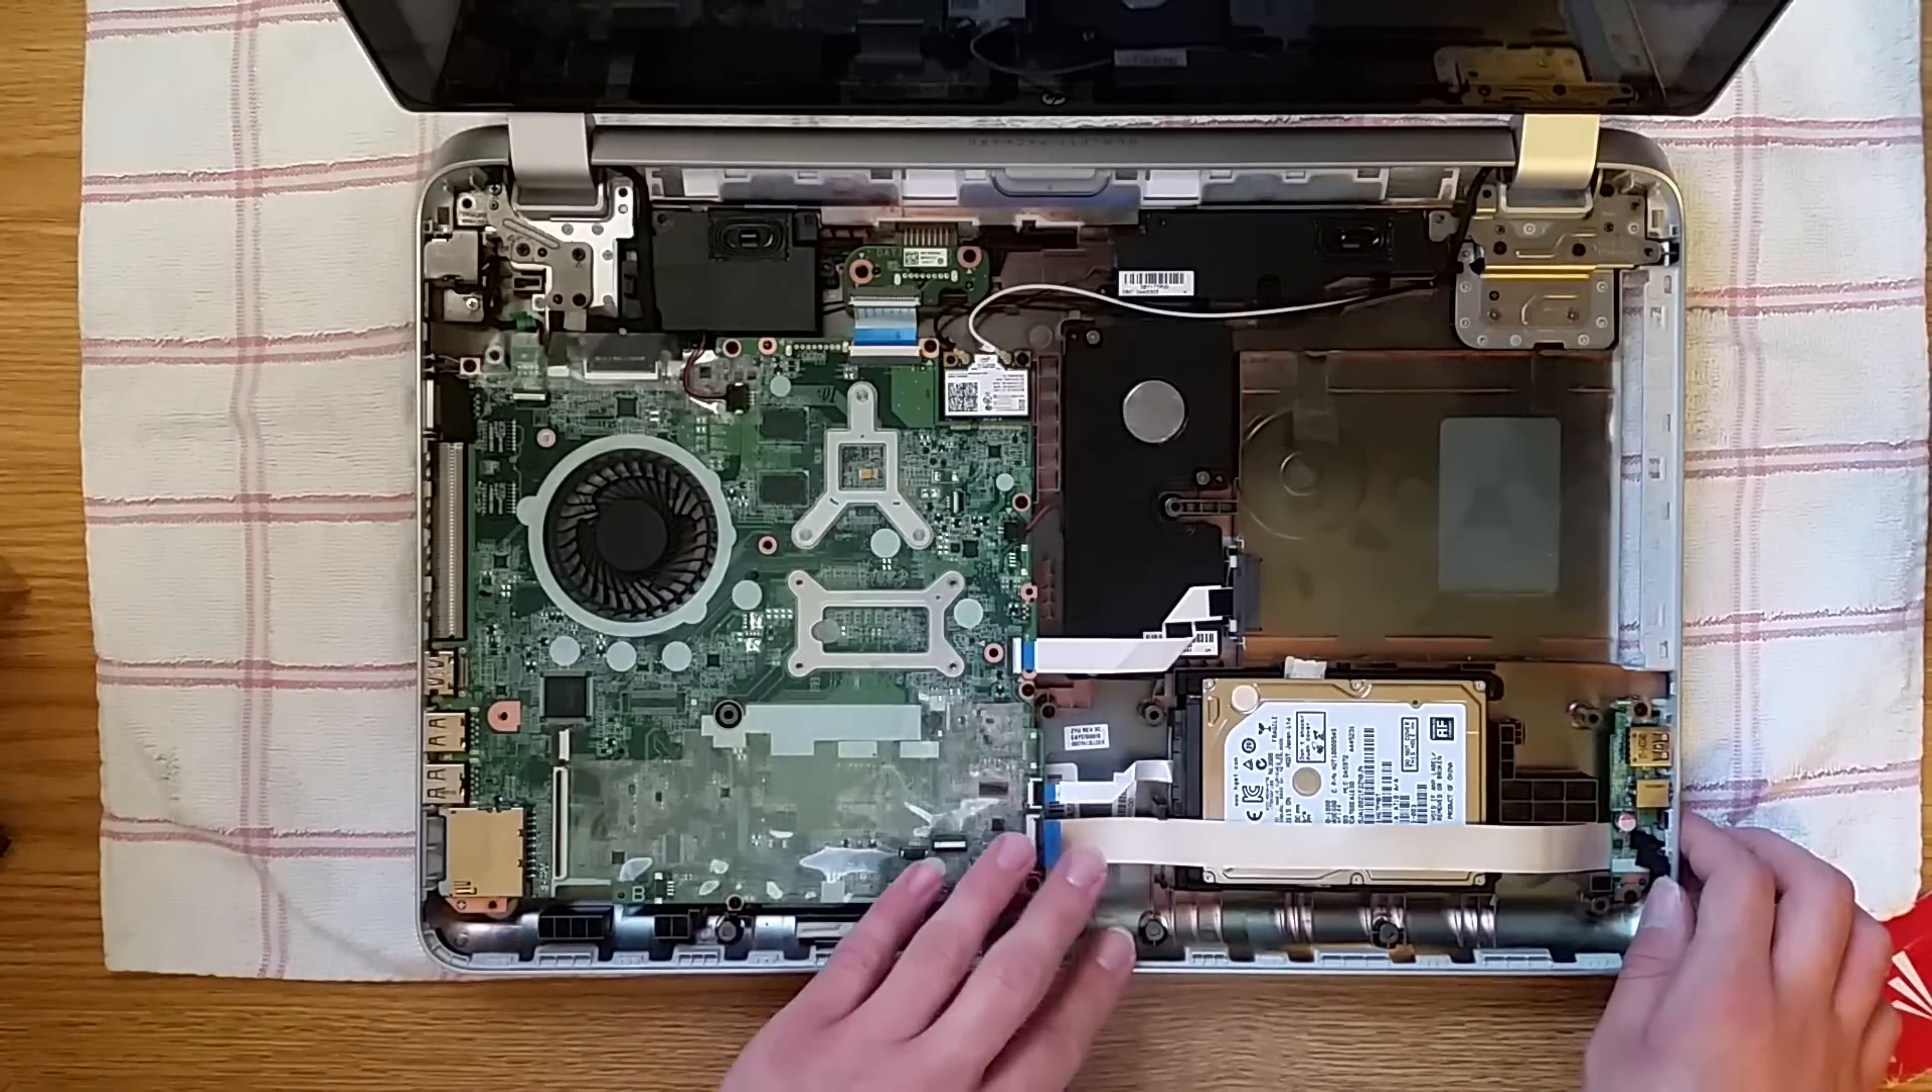Um, now you have access to your motherboard.